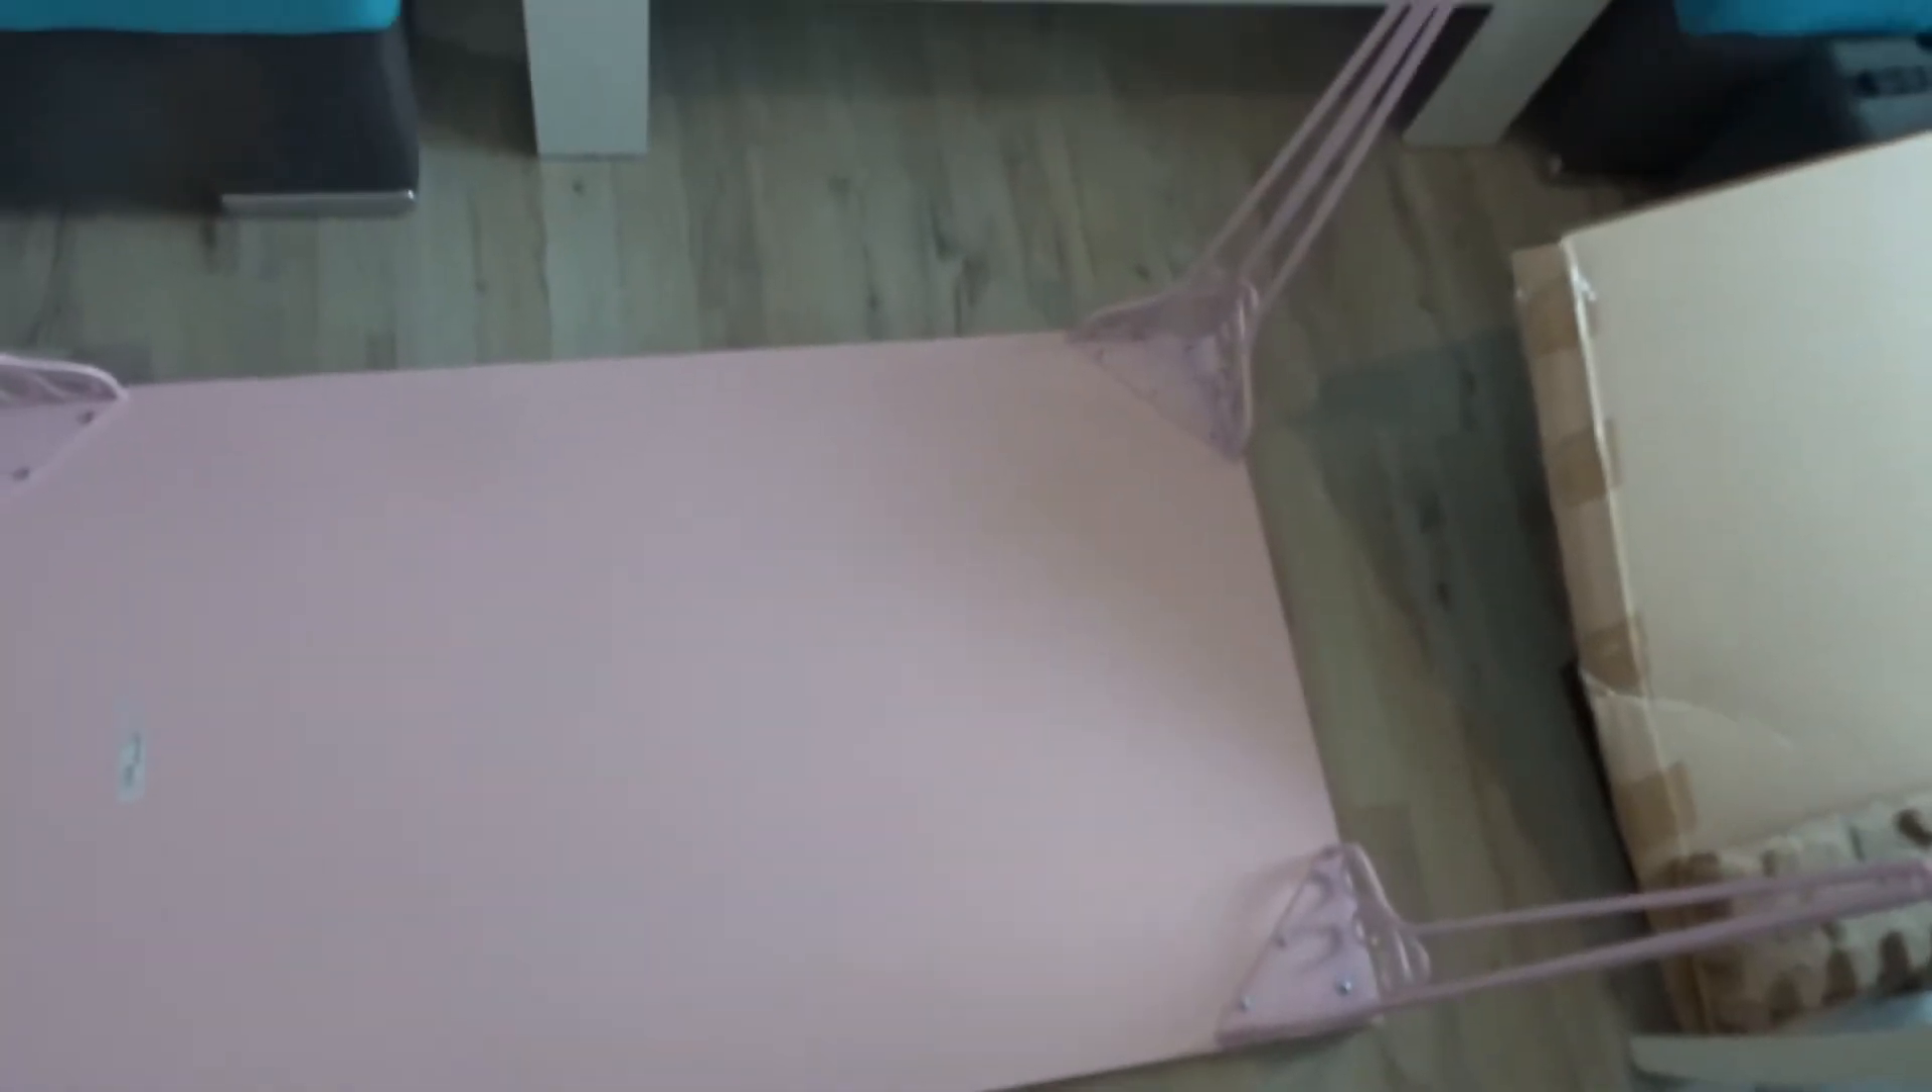So, die Füße sind jetzt auch befestigt hier.